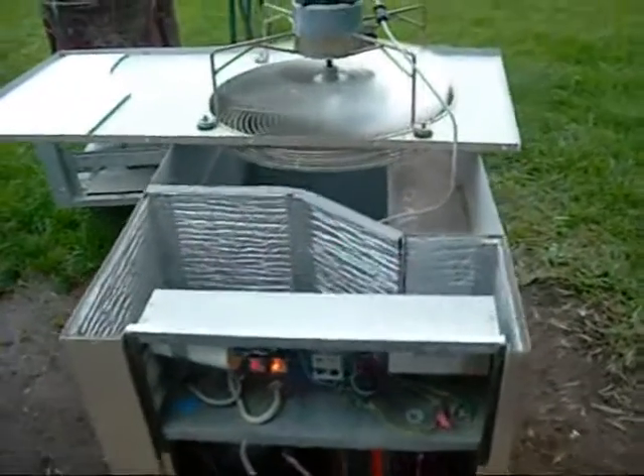We've just got the fan sitting on top of the unit at the moment.